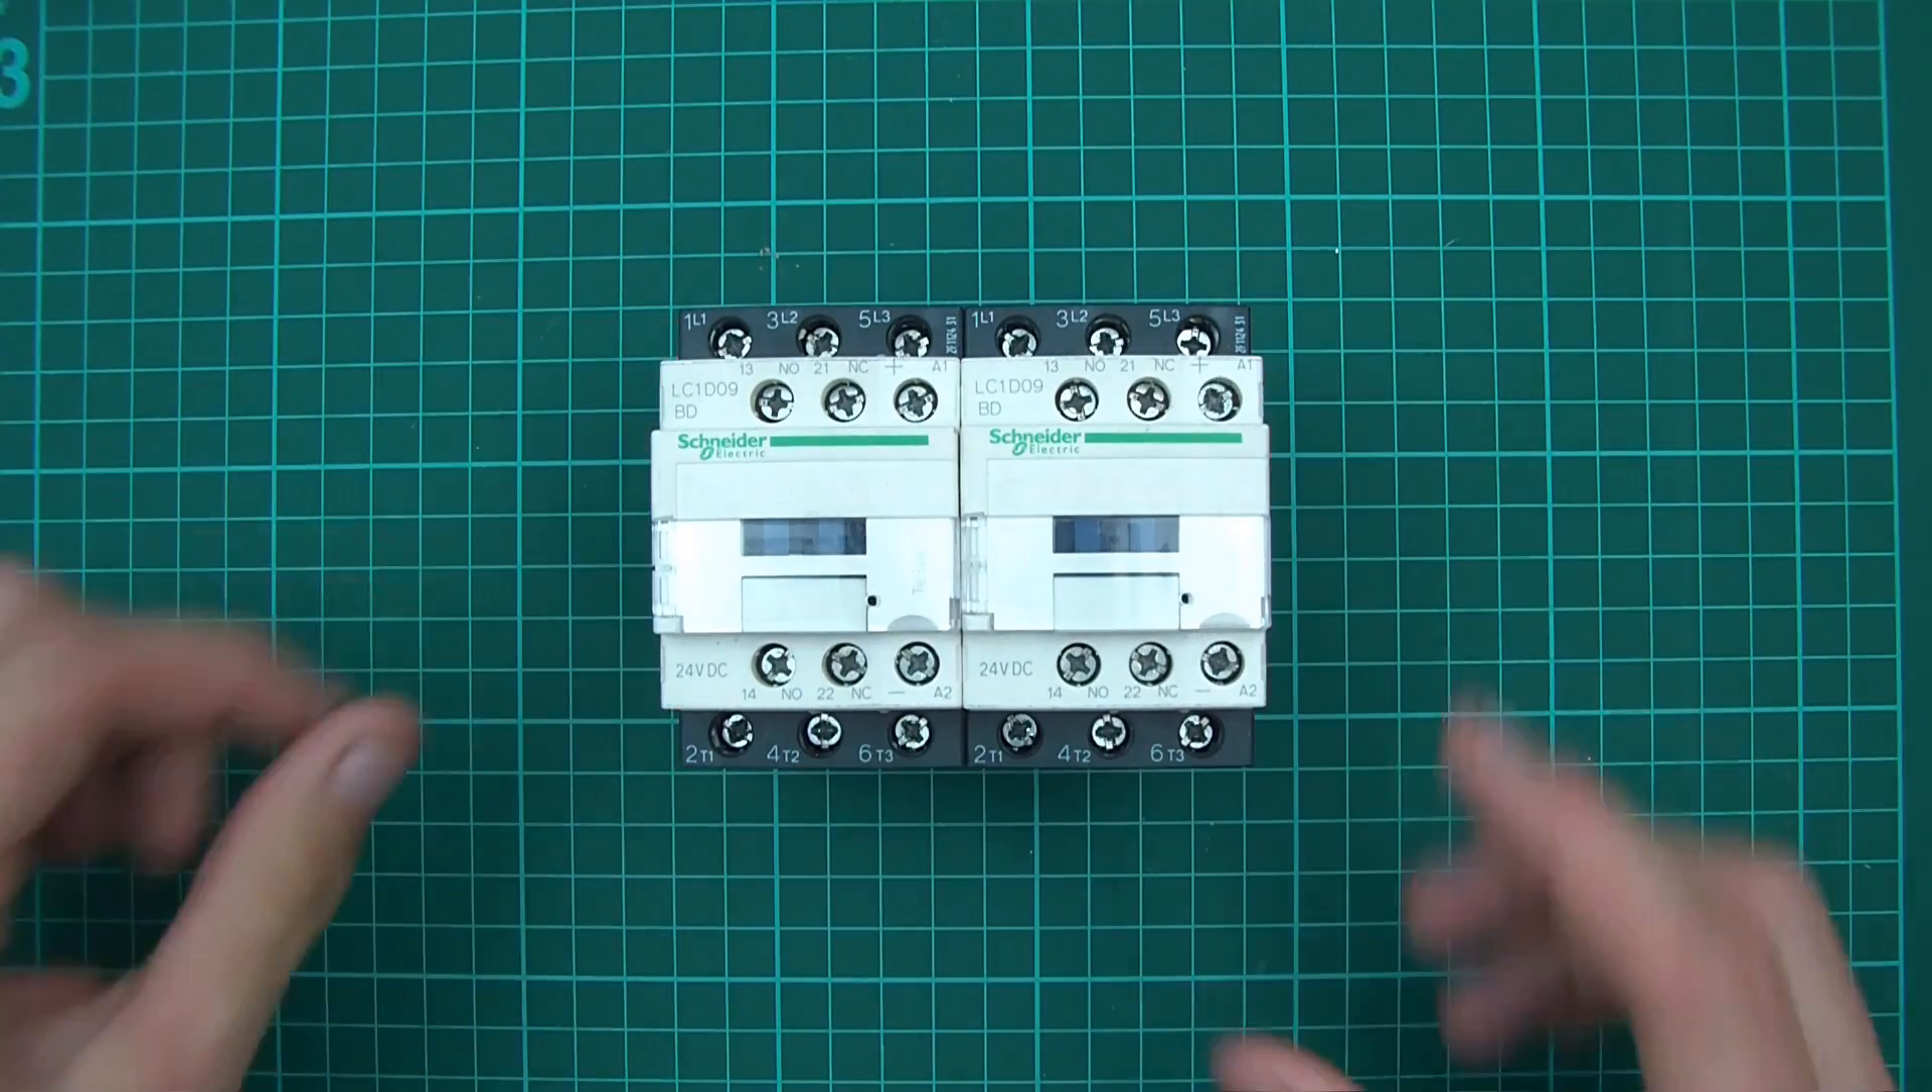Anyway, so that's the contactors put together.